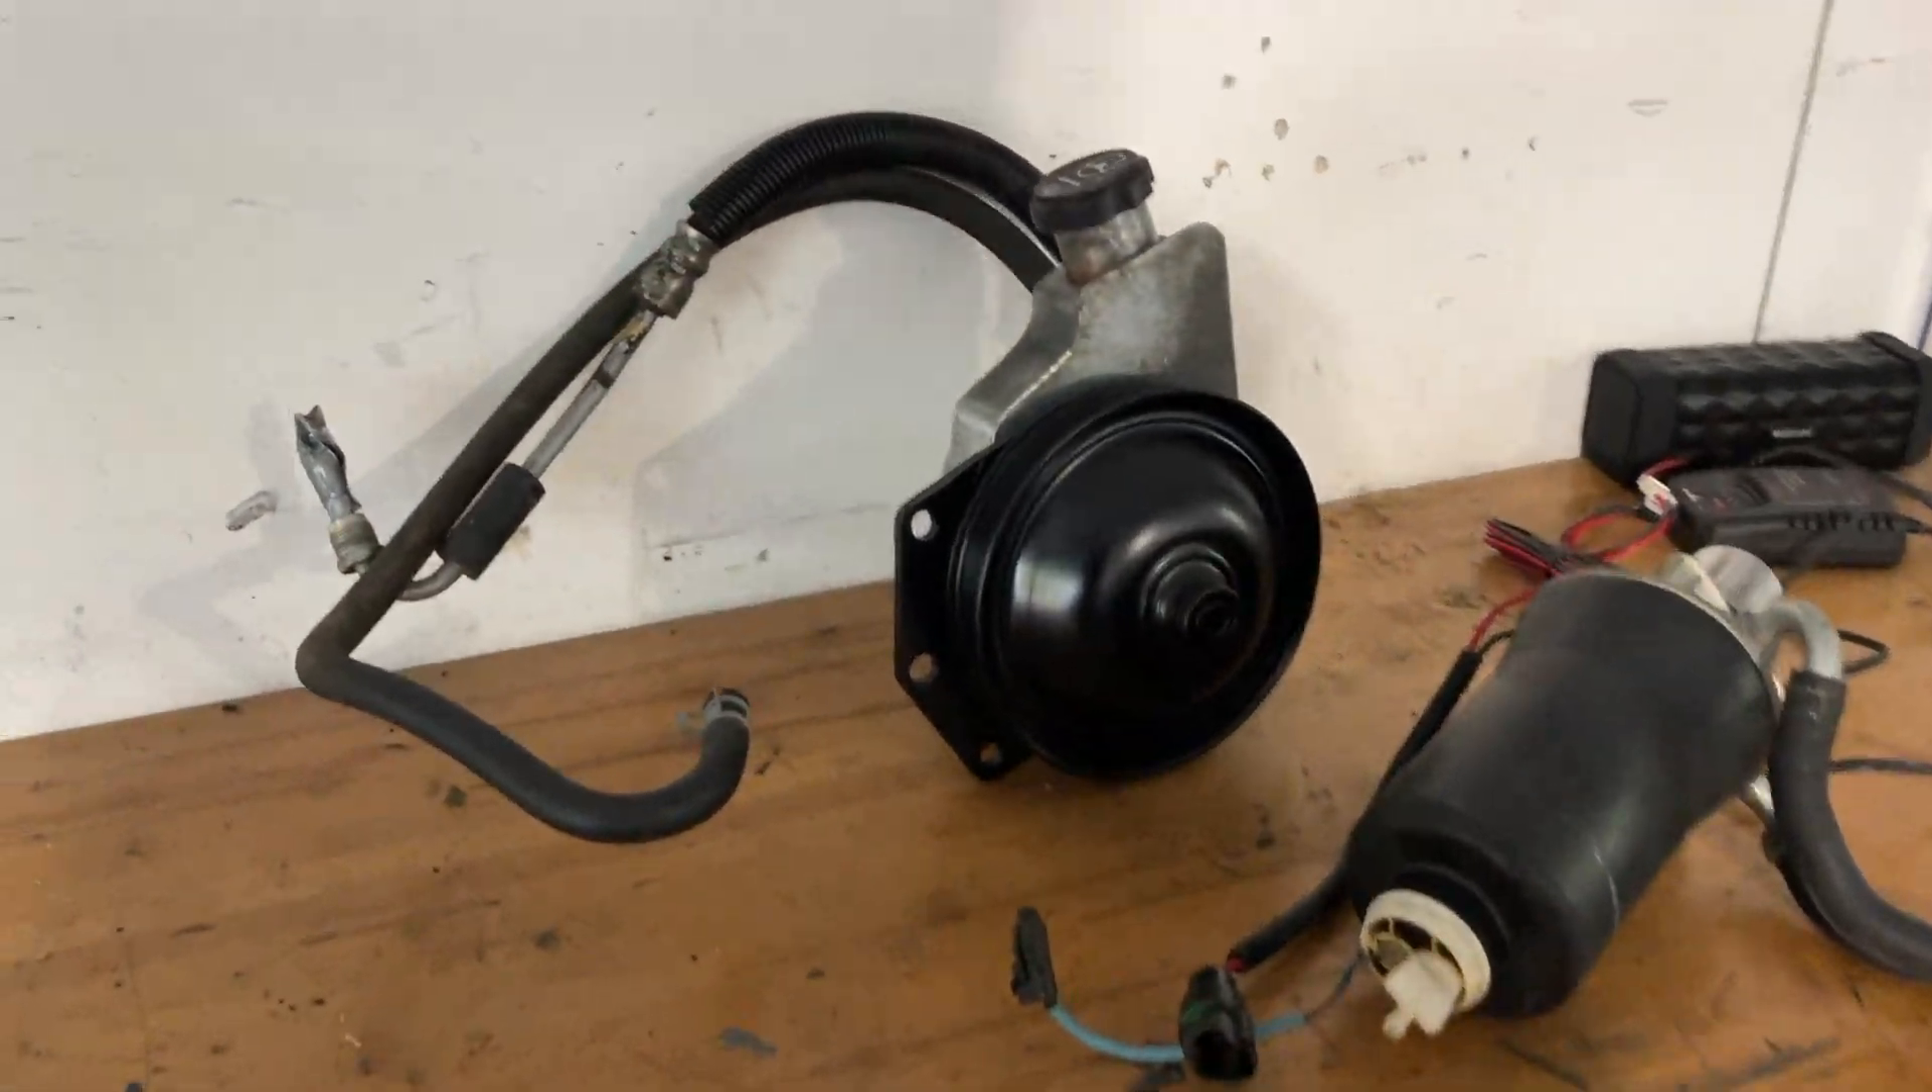The only things I haven't thrown on yet are the power steering and the water separator, just because I do need to still throw on a new line there, which I do have.